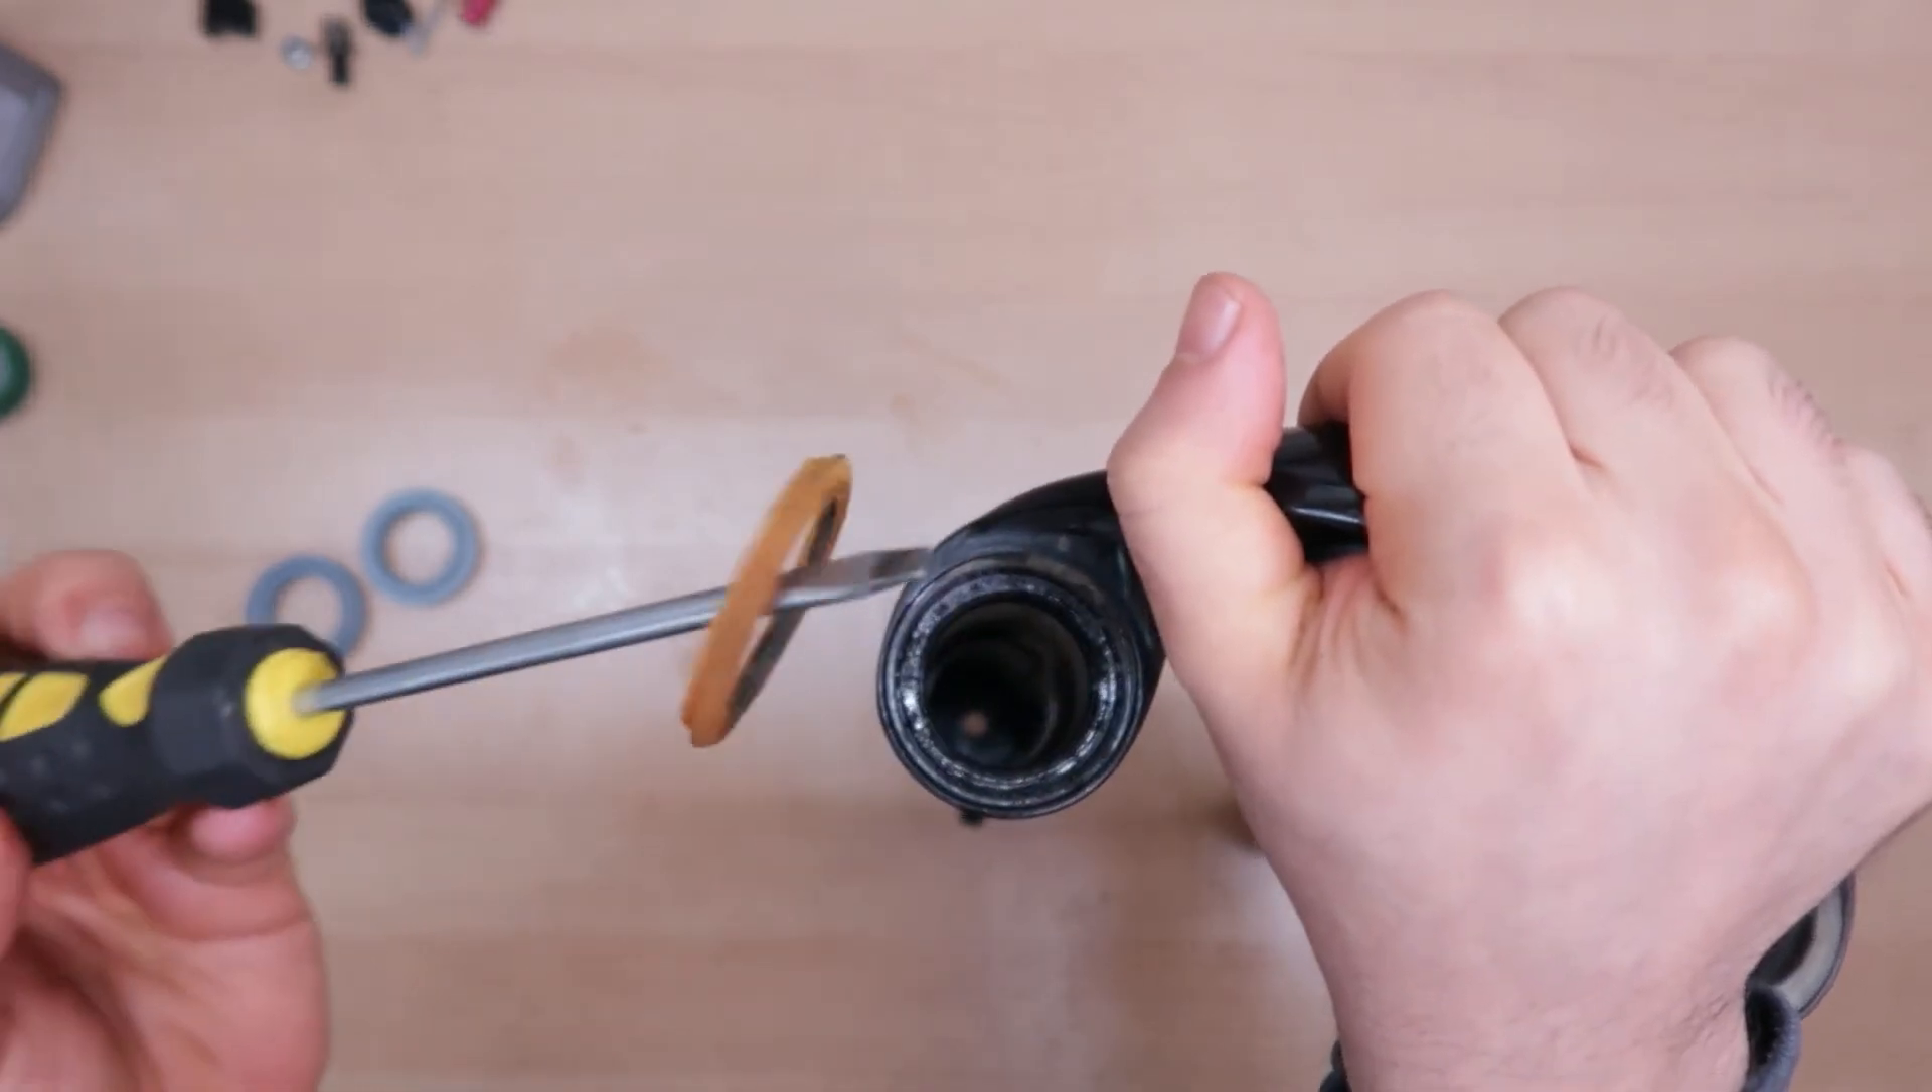And that is the old seal out of the way.